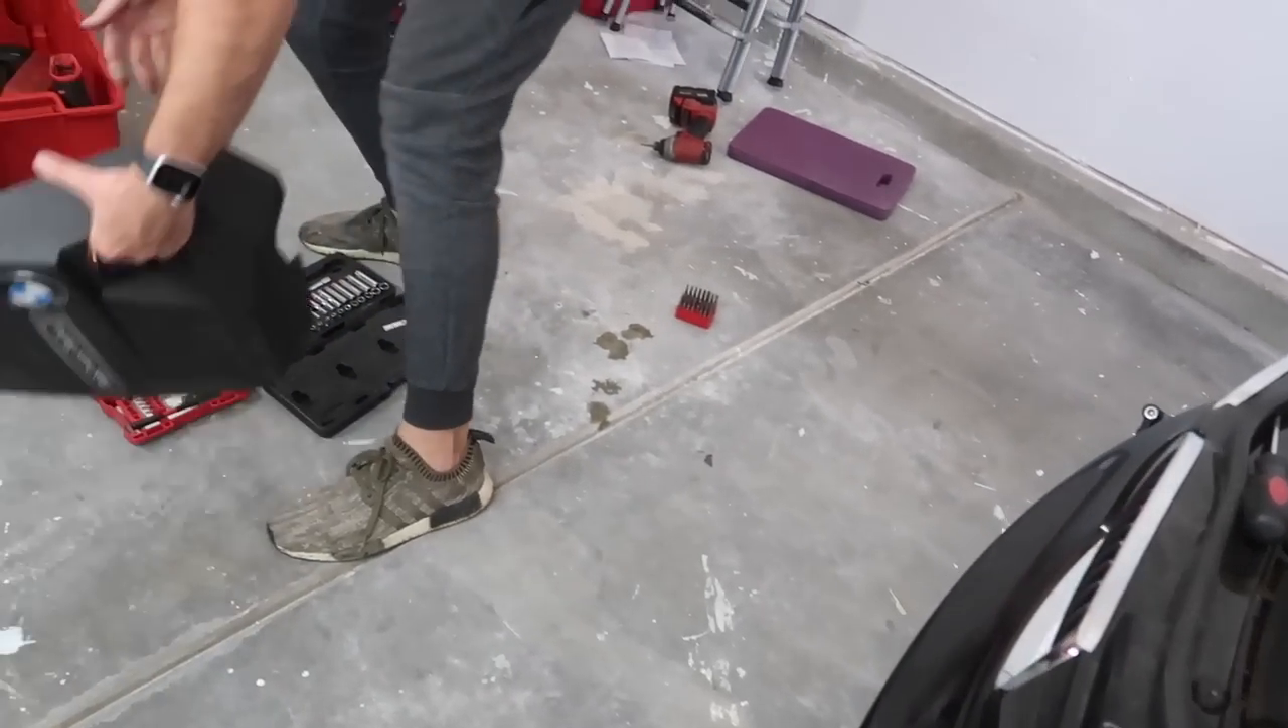Now obviously we need to put the beauty cover back on.